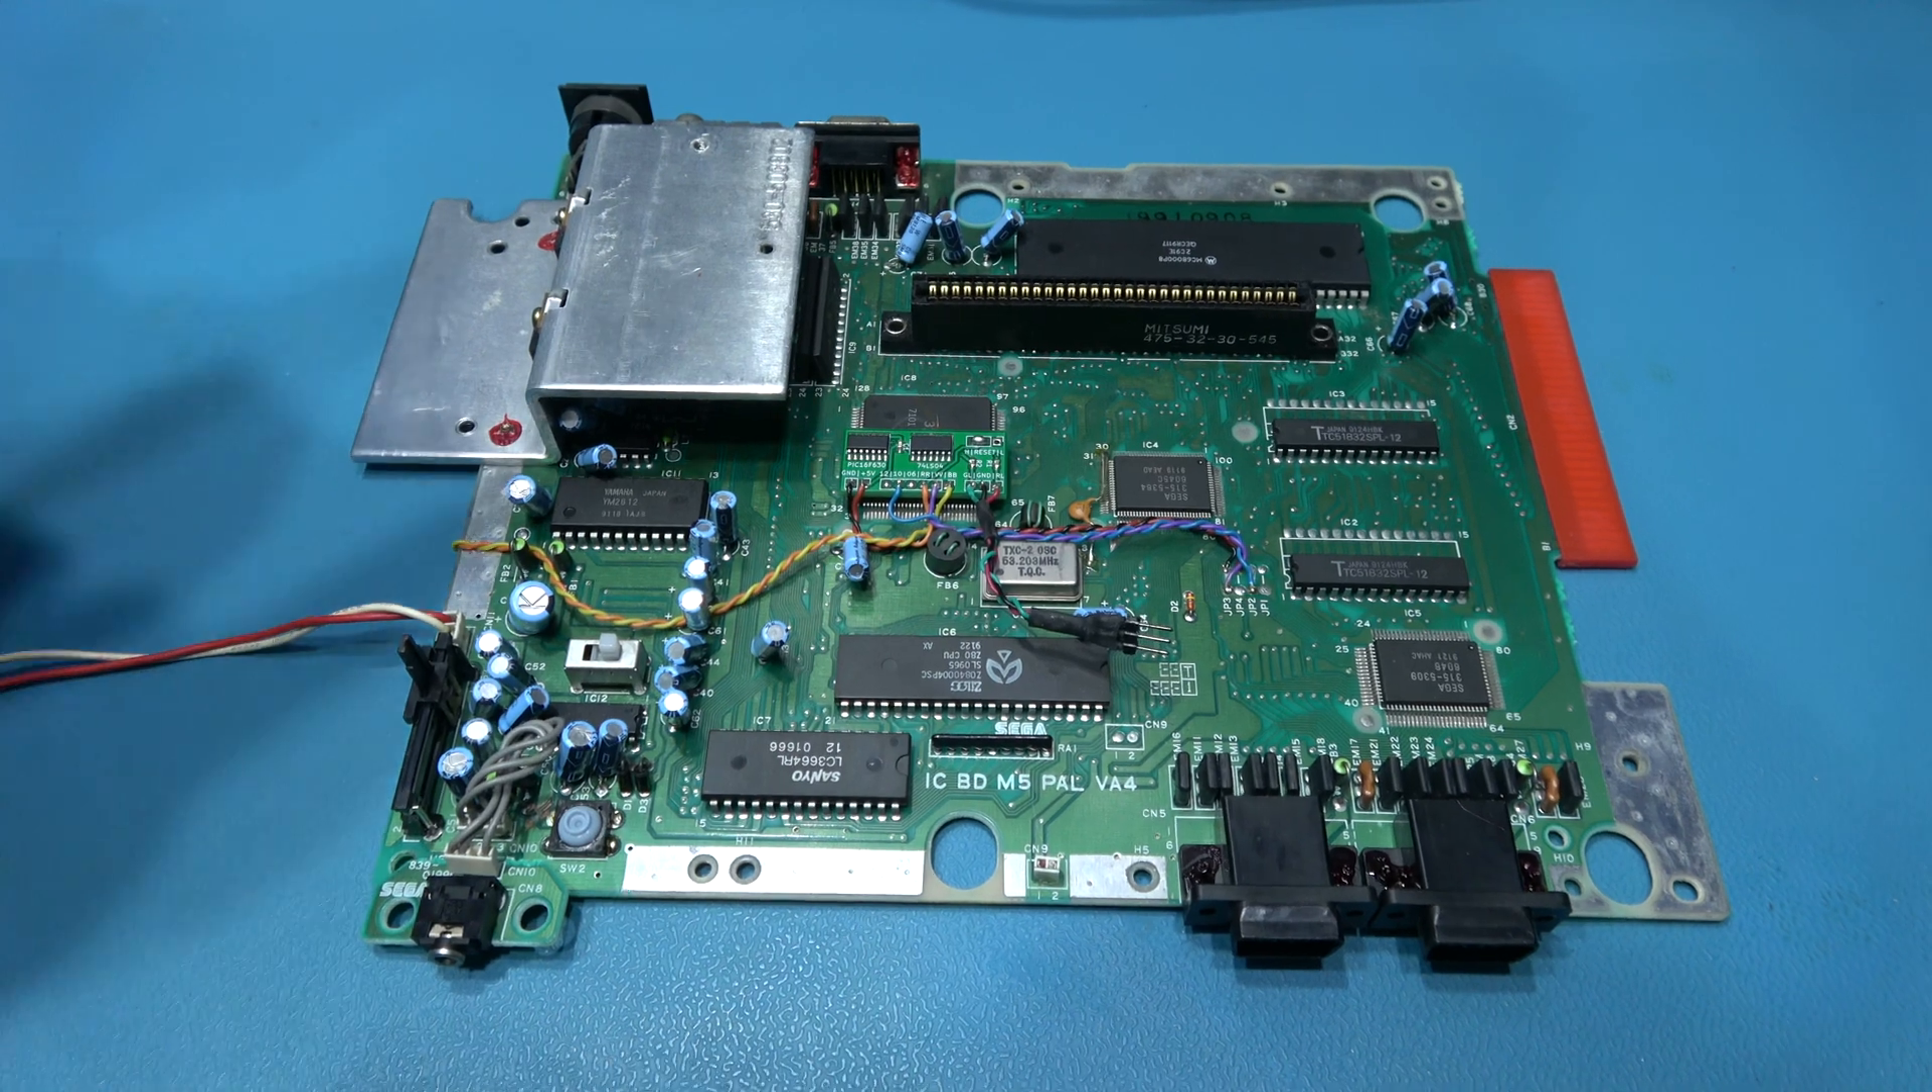And that's the Mega Drives motherboard removed from the bottom case.